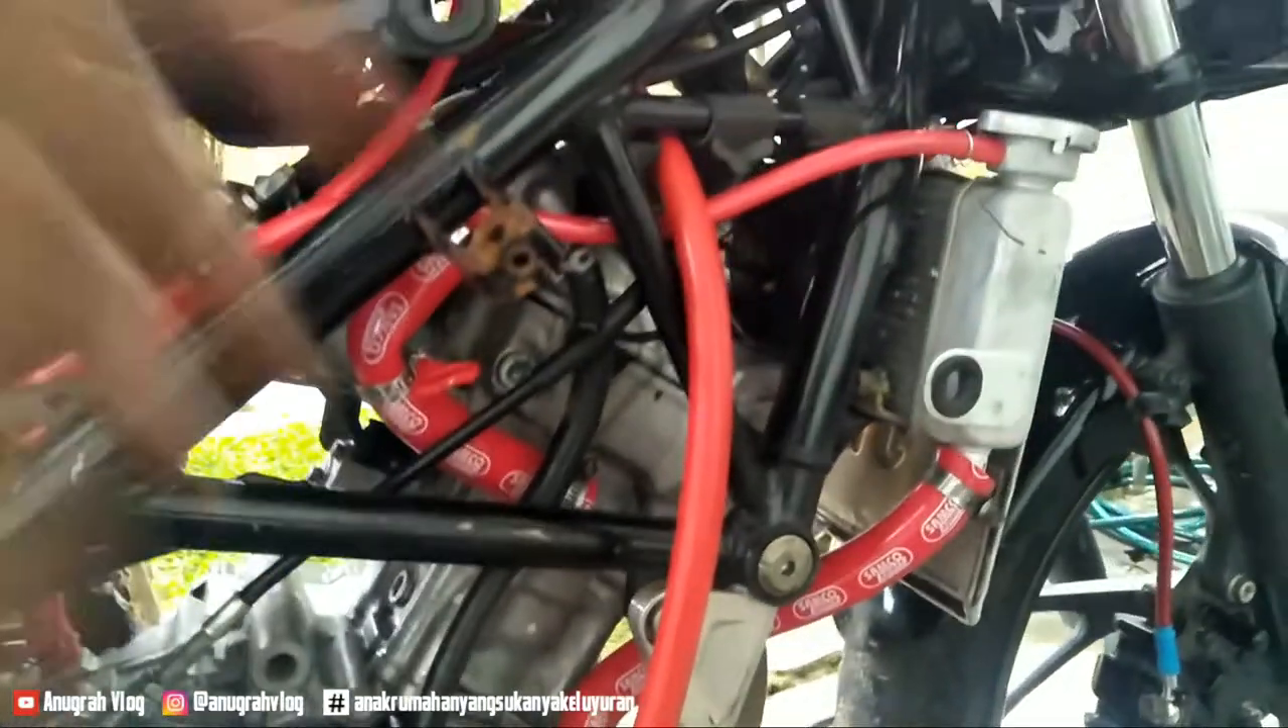Nah jadi ini selangnya udah kepasang semua selang radiator selang ini selang hawa.